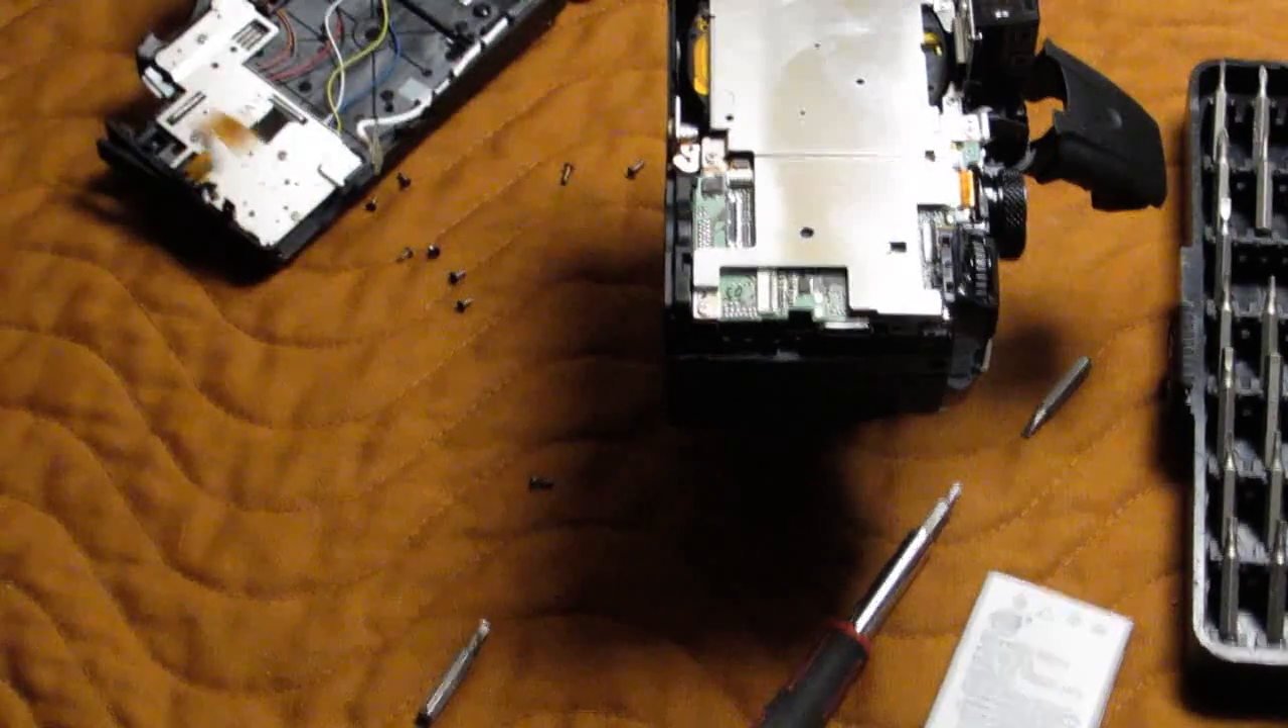And there we have the back off.